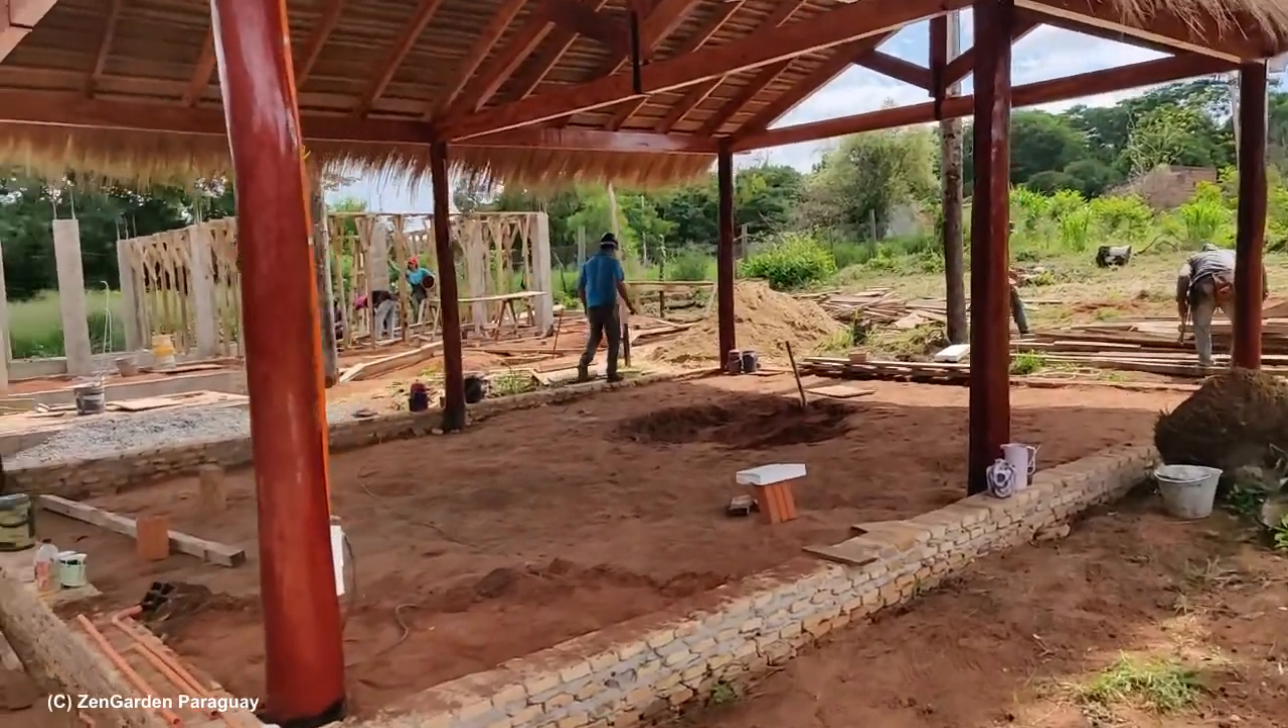Innen drin fehlt natürlich noch der Boden.